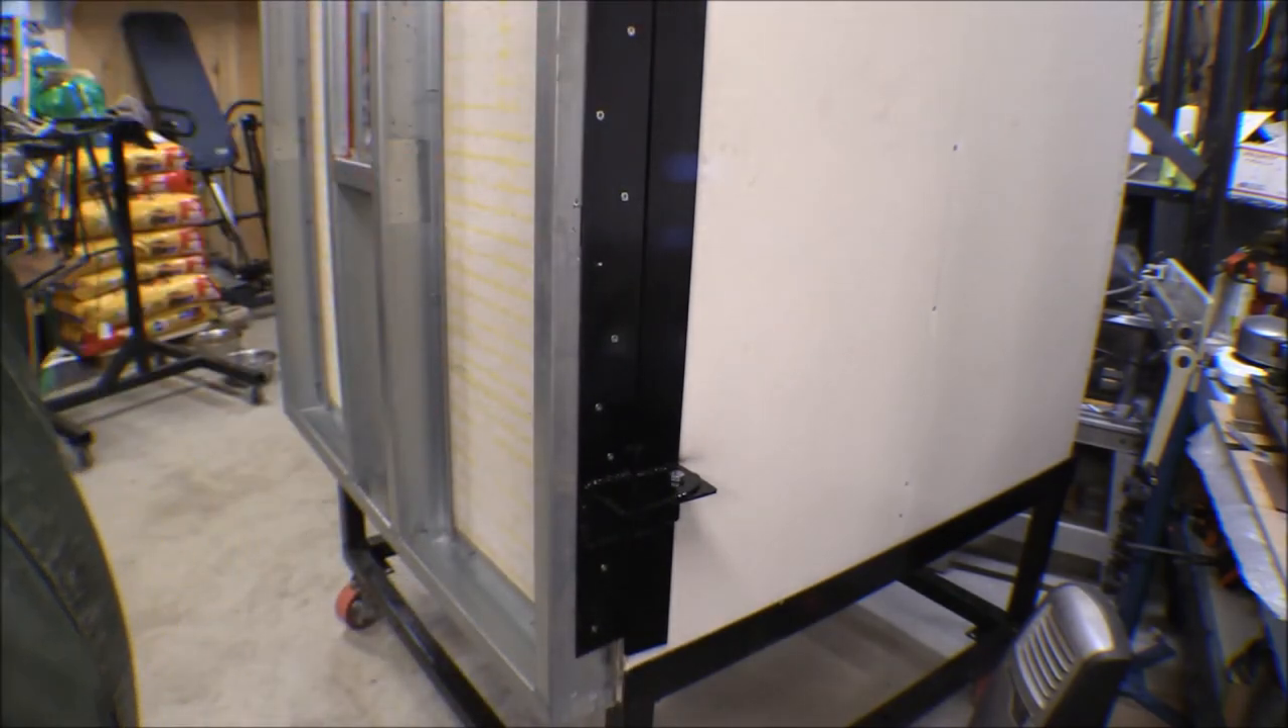Now here's what the strap looks like now that it's all painted and put on there and it's held on pretty good.